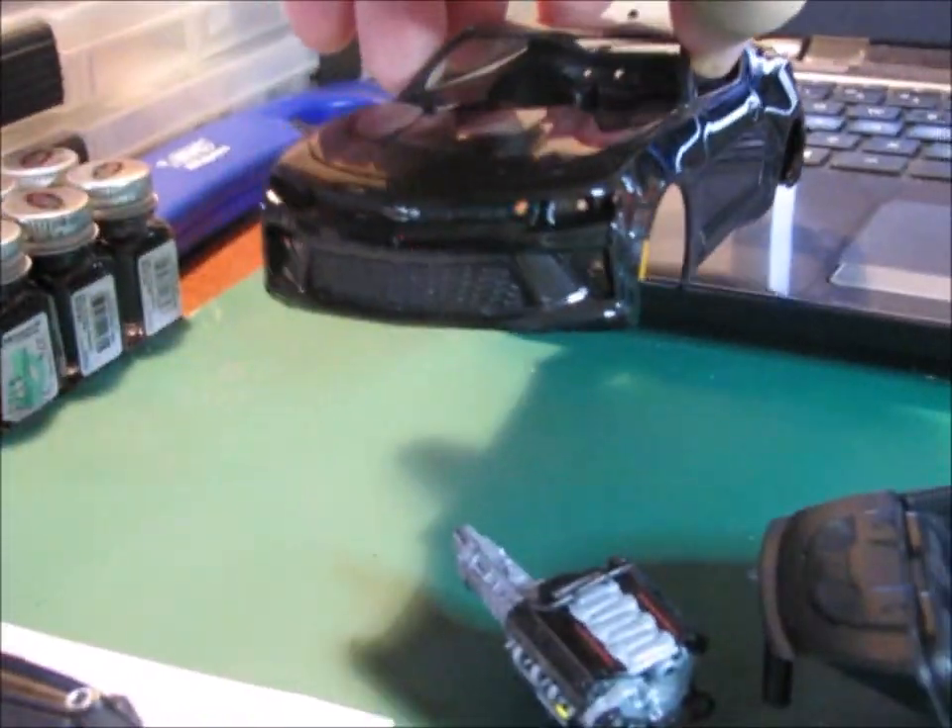I've got the grille installed, the engine, of course I'm sure you've seen this one several times before now.